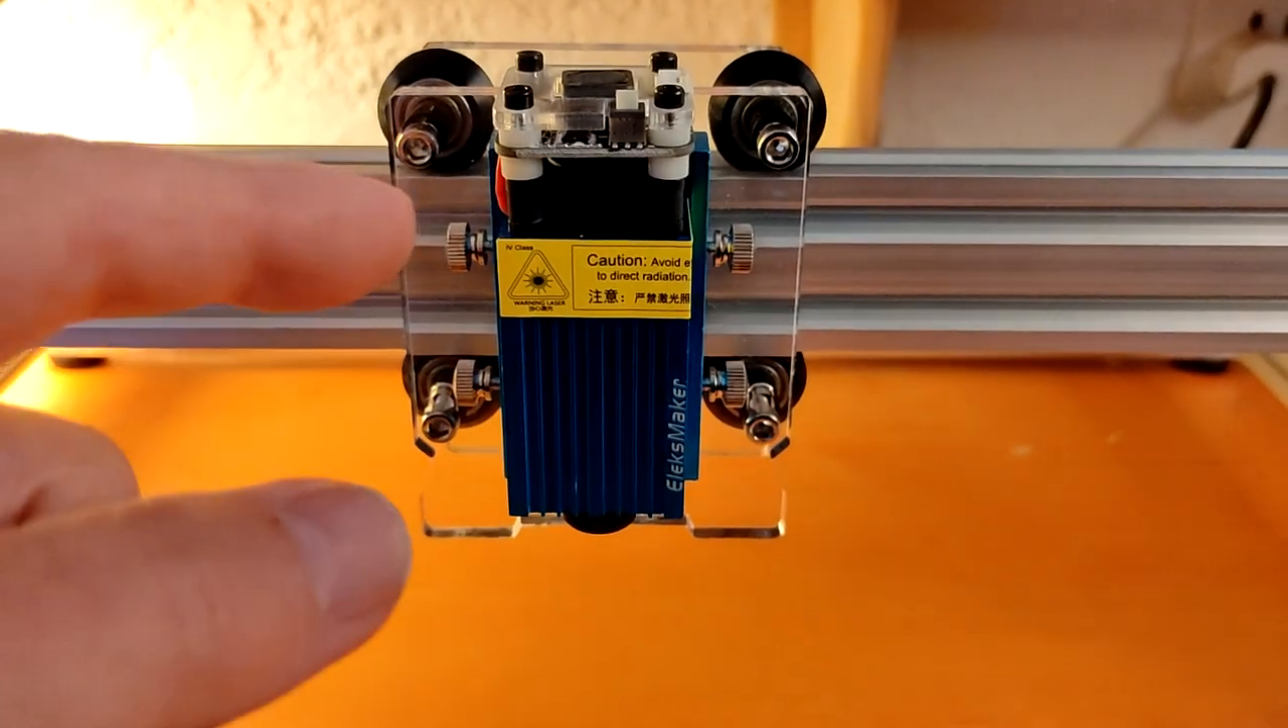There it is the lasers in place held with those four screws.